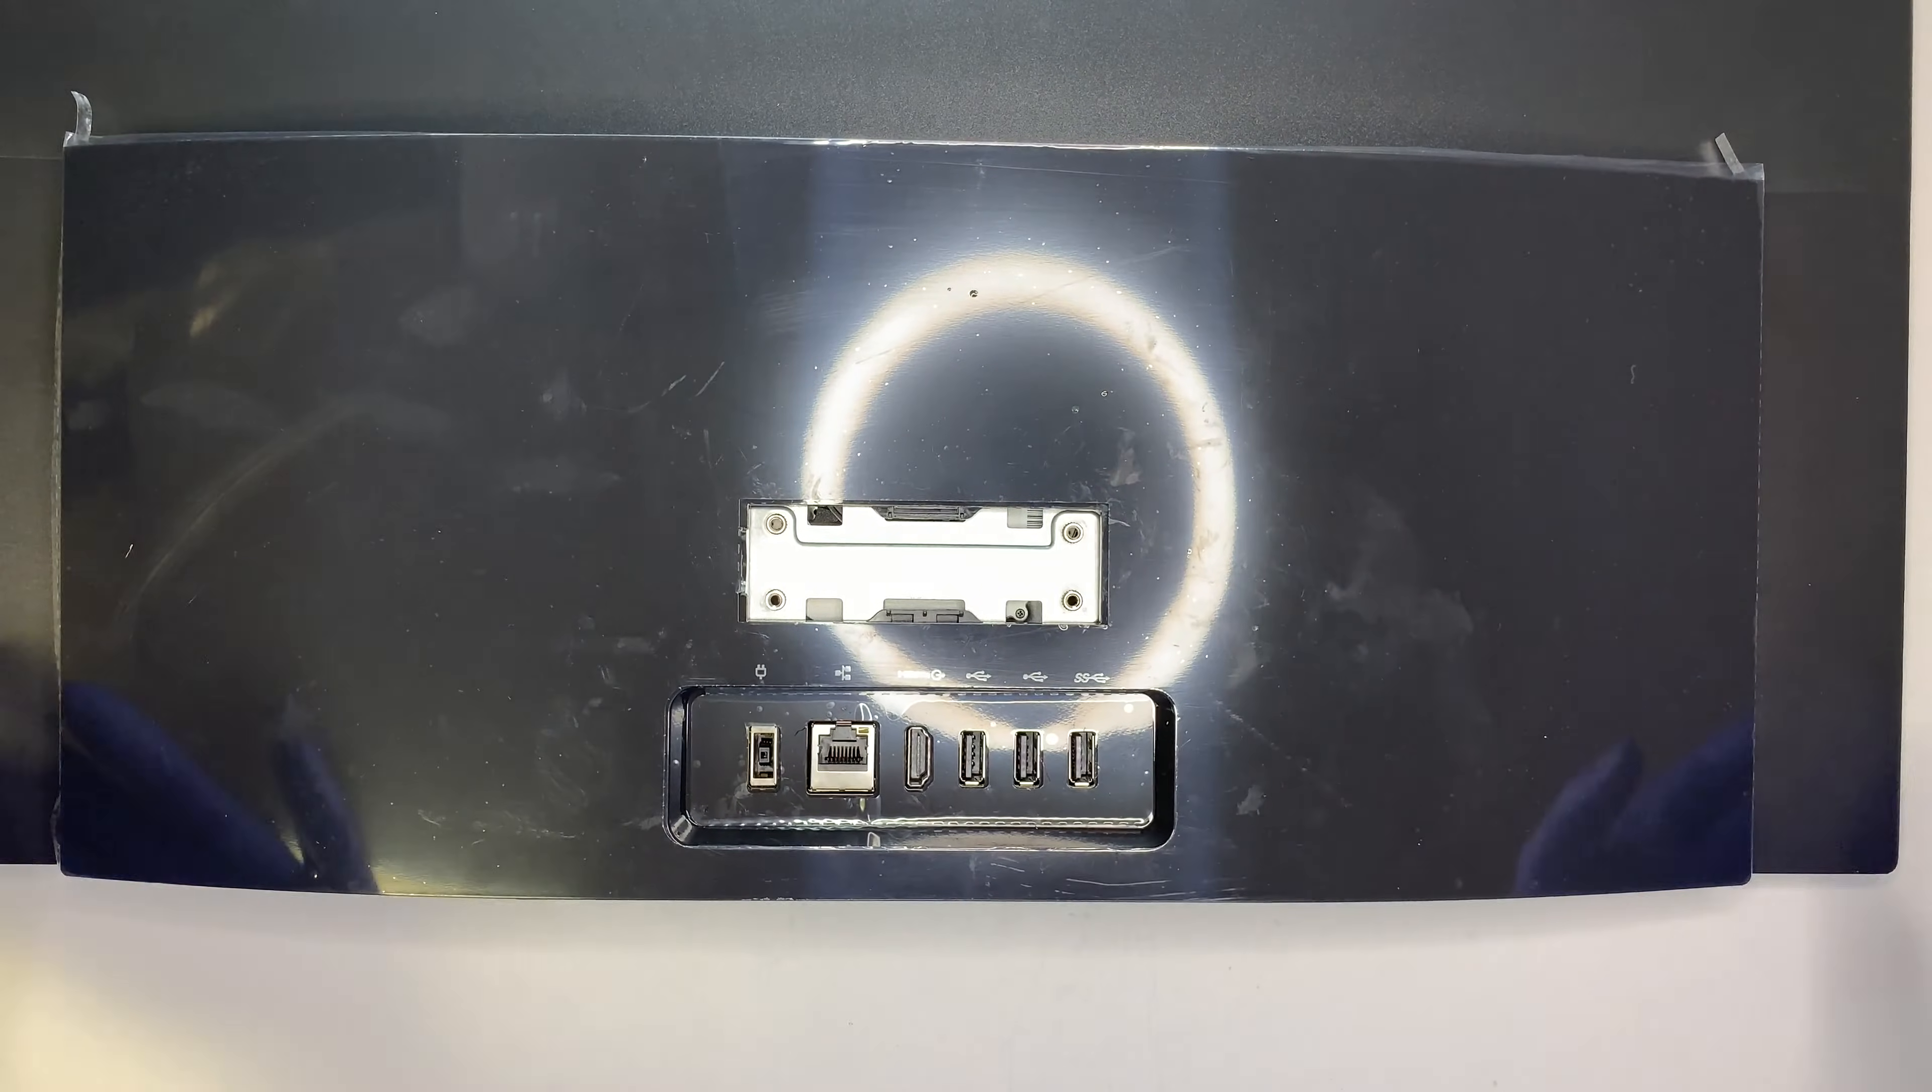We are done with the process of removing the stand.